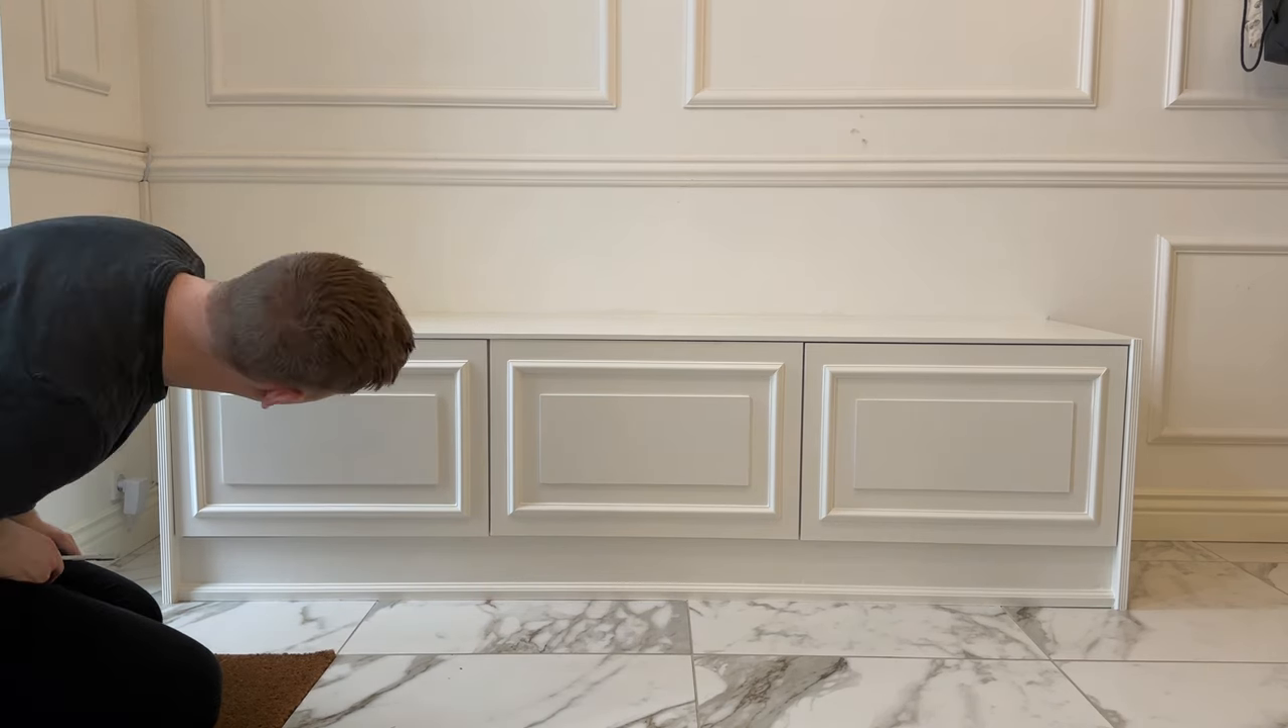Jonathan, my husband, attached the cabinet doors and then it was done.